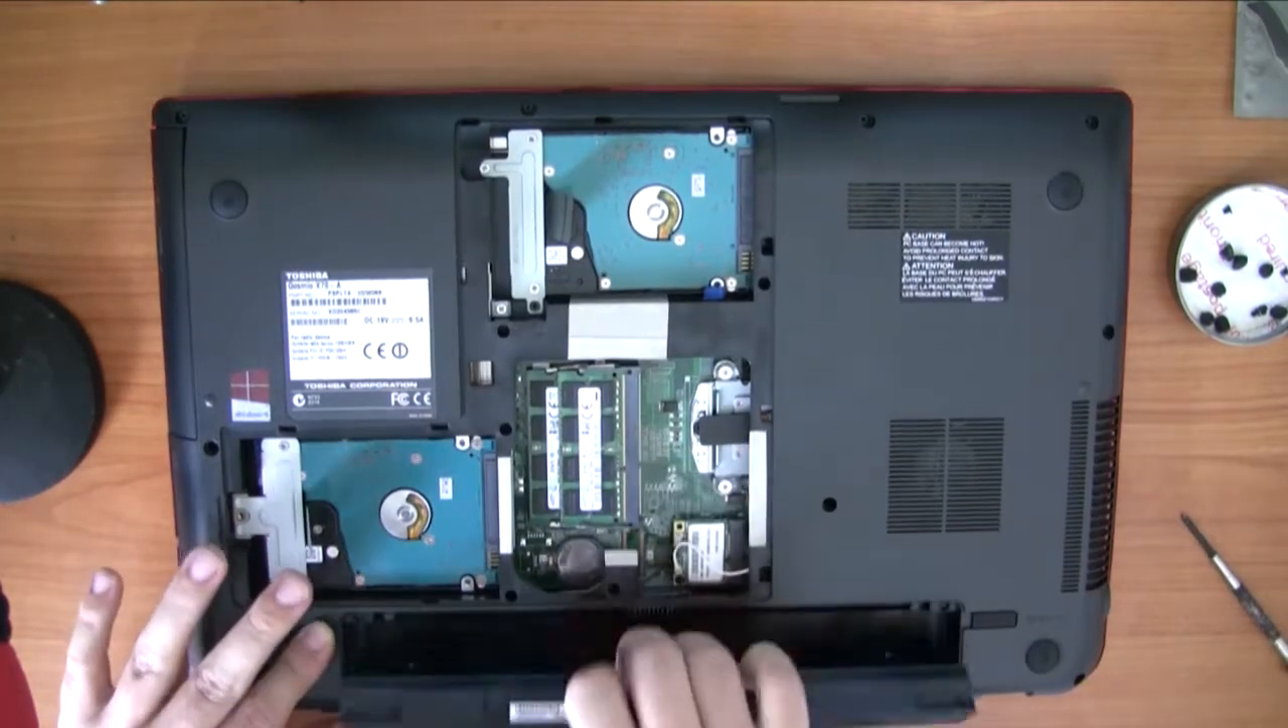All right so now i've put i've missed out on that part but i've uh put the uh ram in and also the two hard drives.